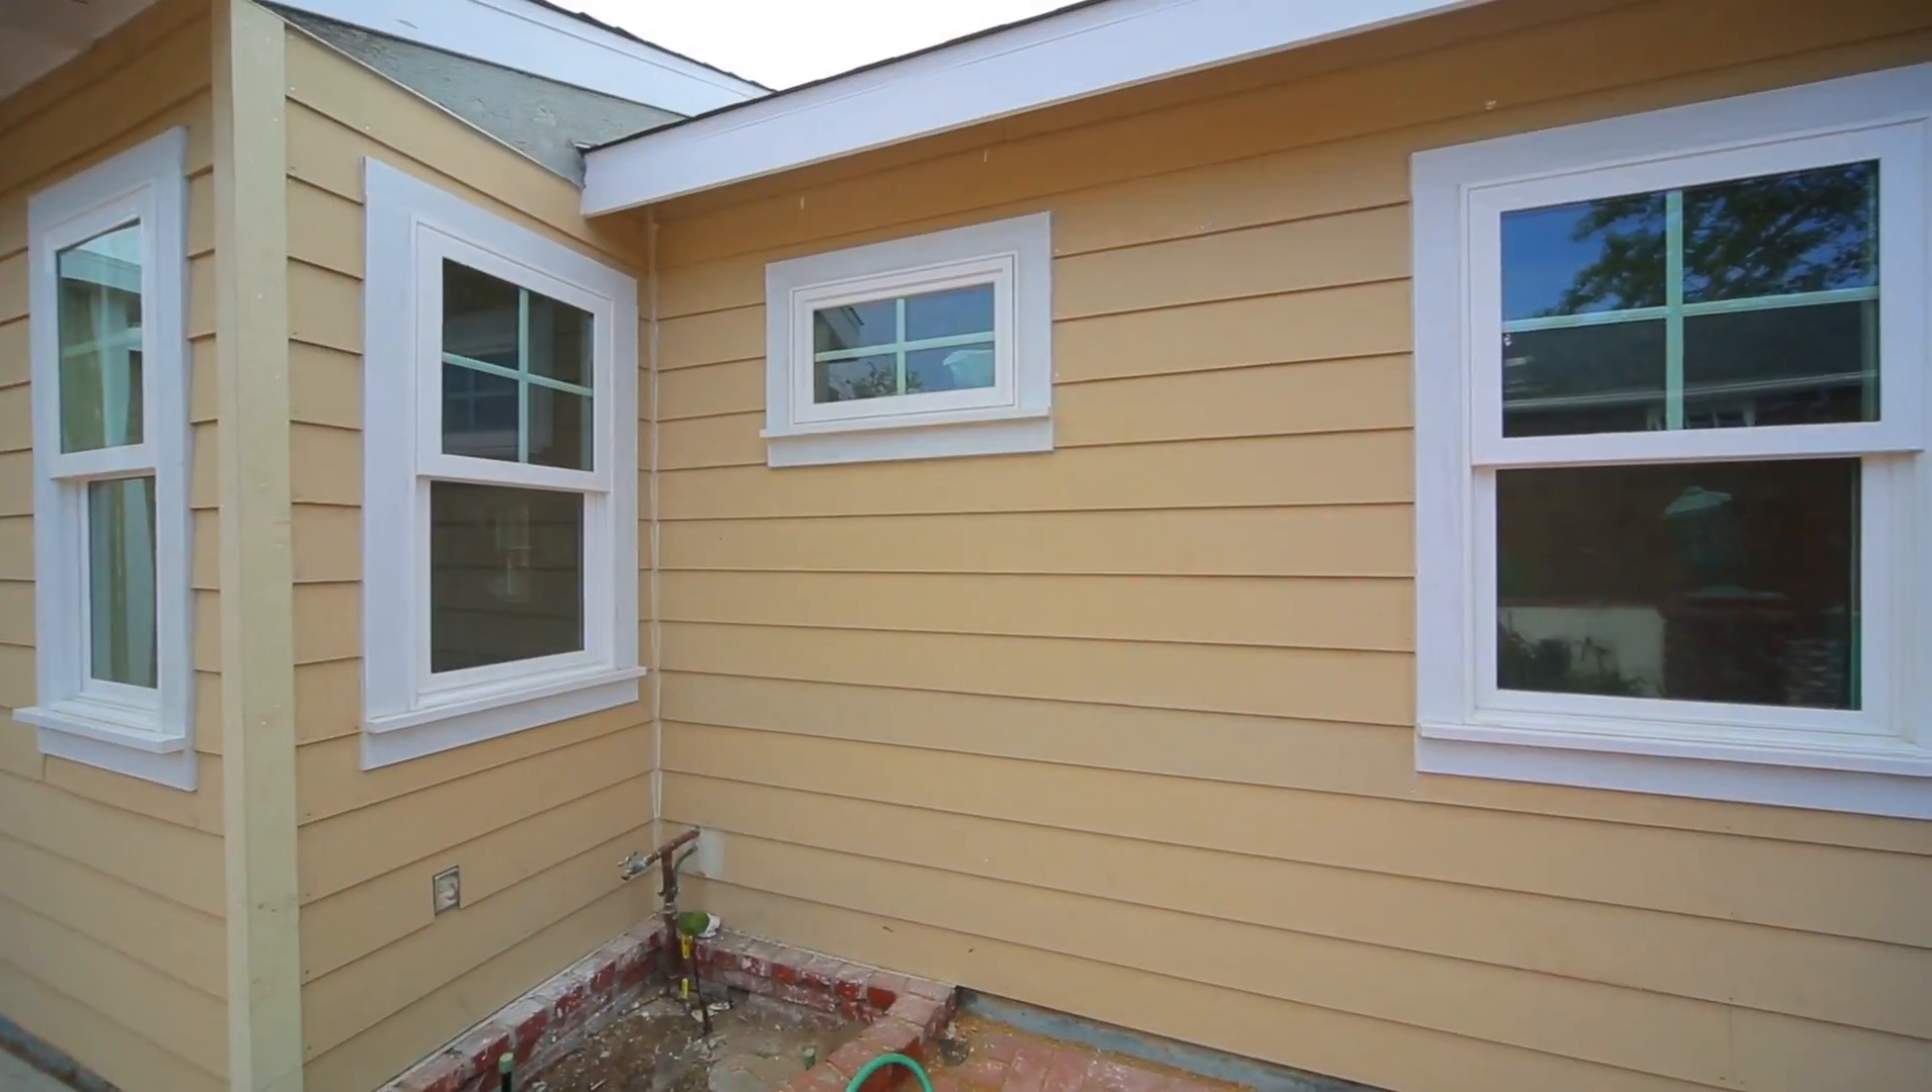All the trim is installed. All the siding, where there's going to be siding, is installed. This is all installed and ready for primer and paint.